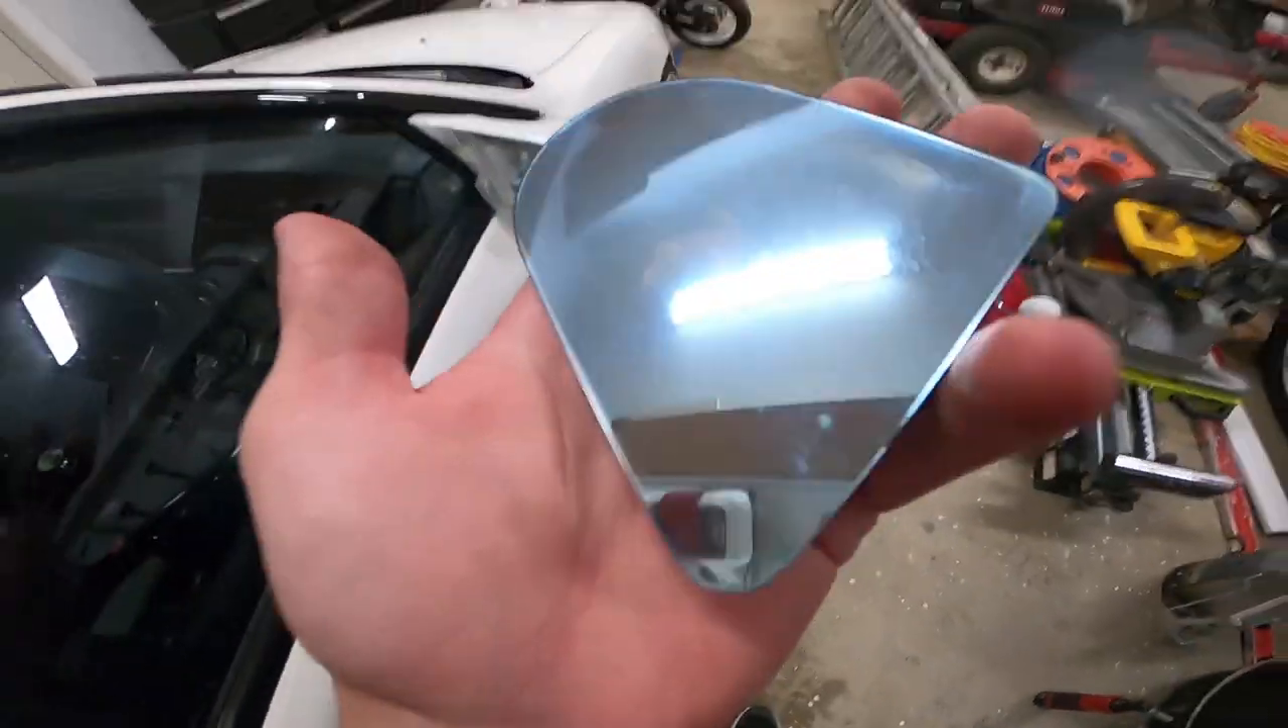I didn't pop the glass in yet.